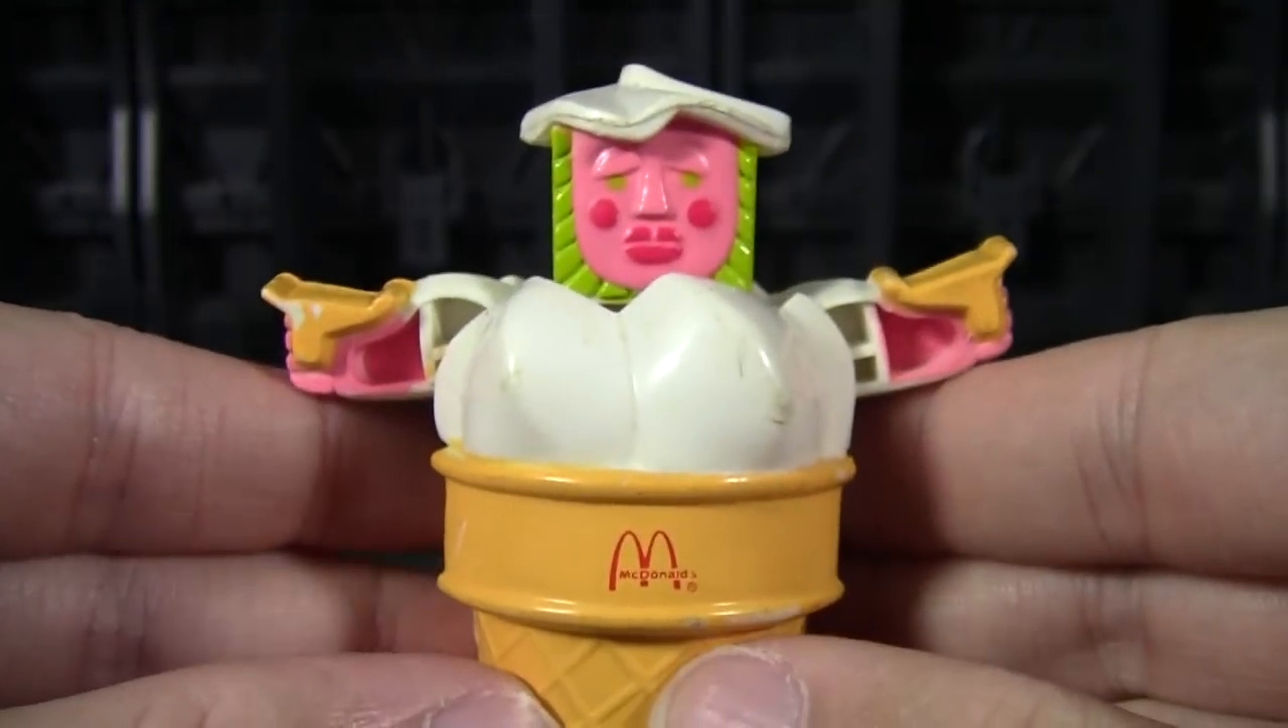The robot parts just stick out of the cone.